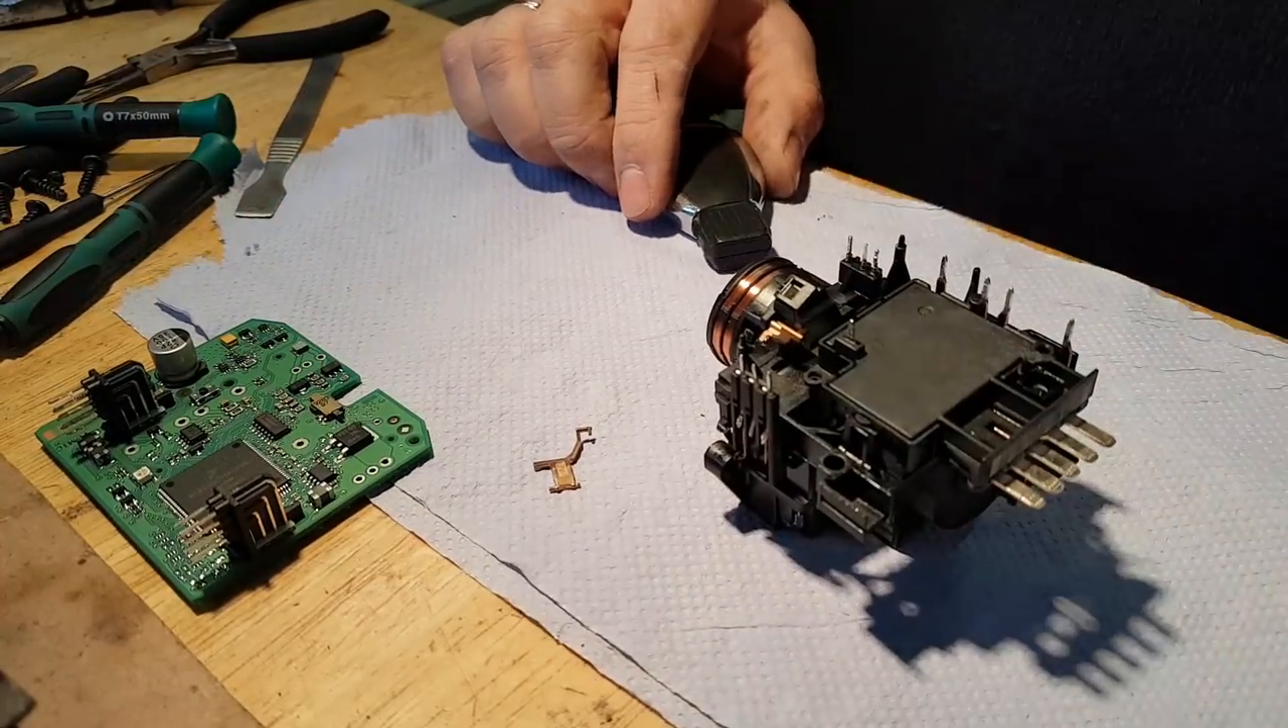So i have removed the electronic side from the mechanical side.